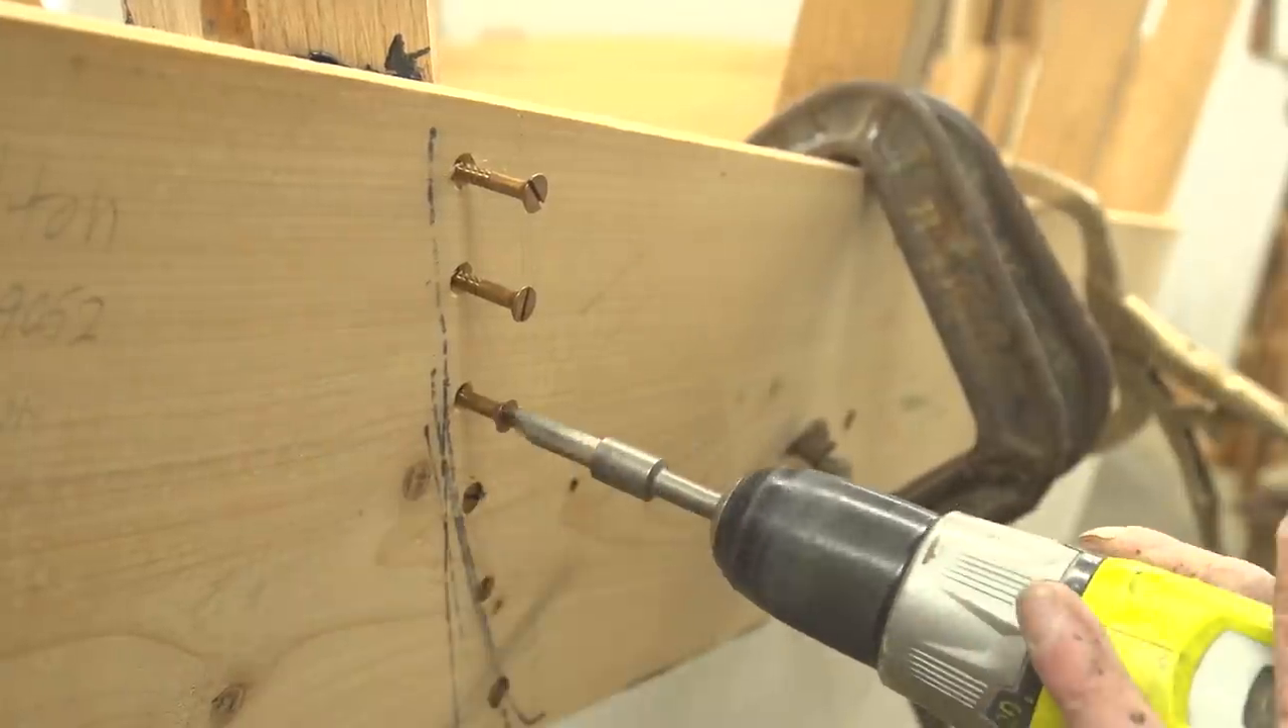I'm just sinking the final screws up here at the stem.